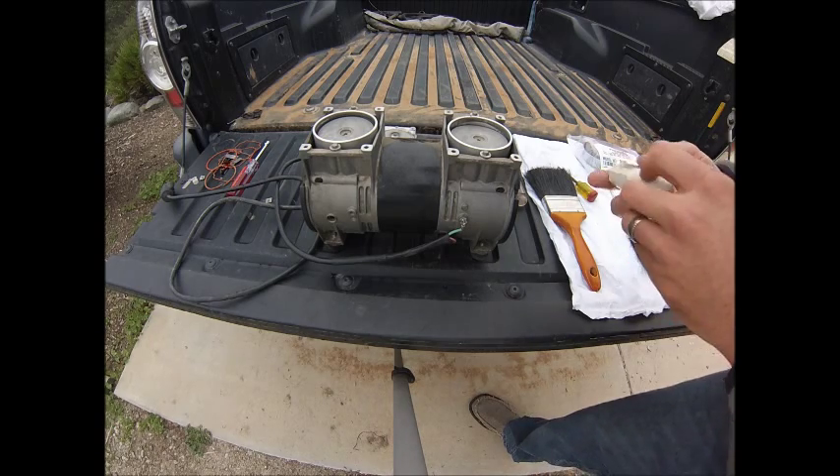Now as you can see, we've exposed the piston and cylinder.